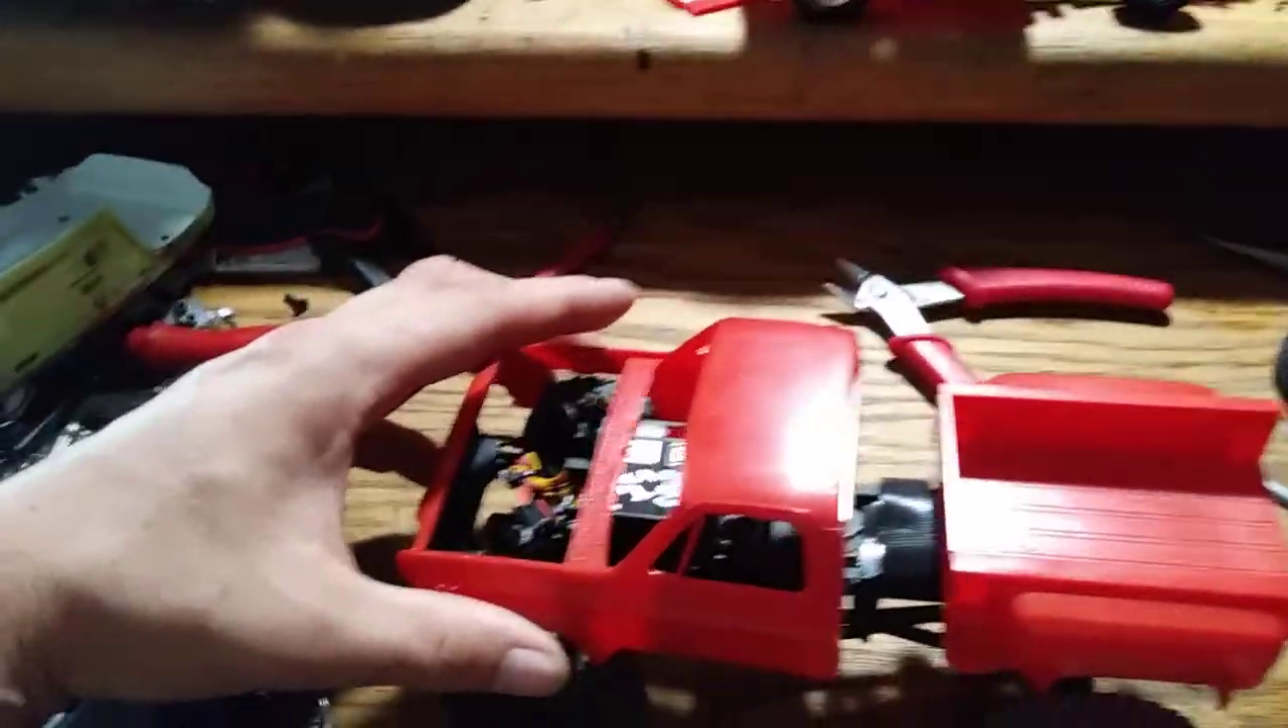See we got a giant uh gap there so we're gonna have to shorten the wheelbase.